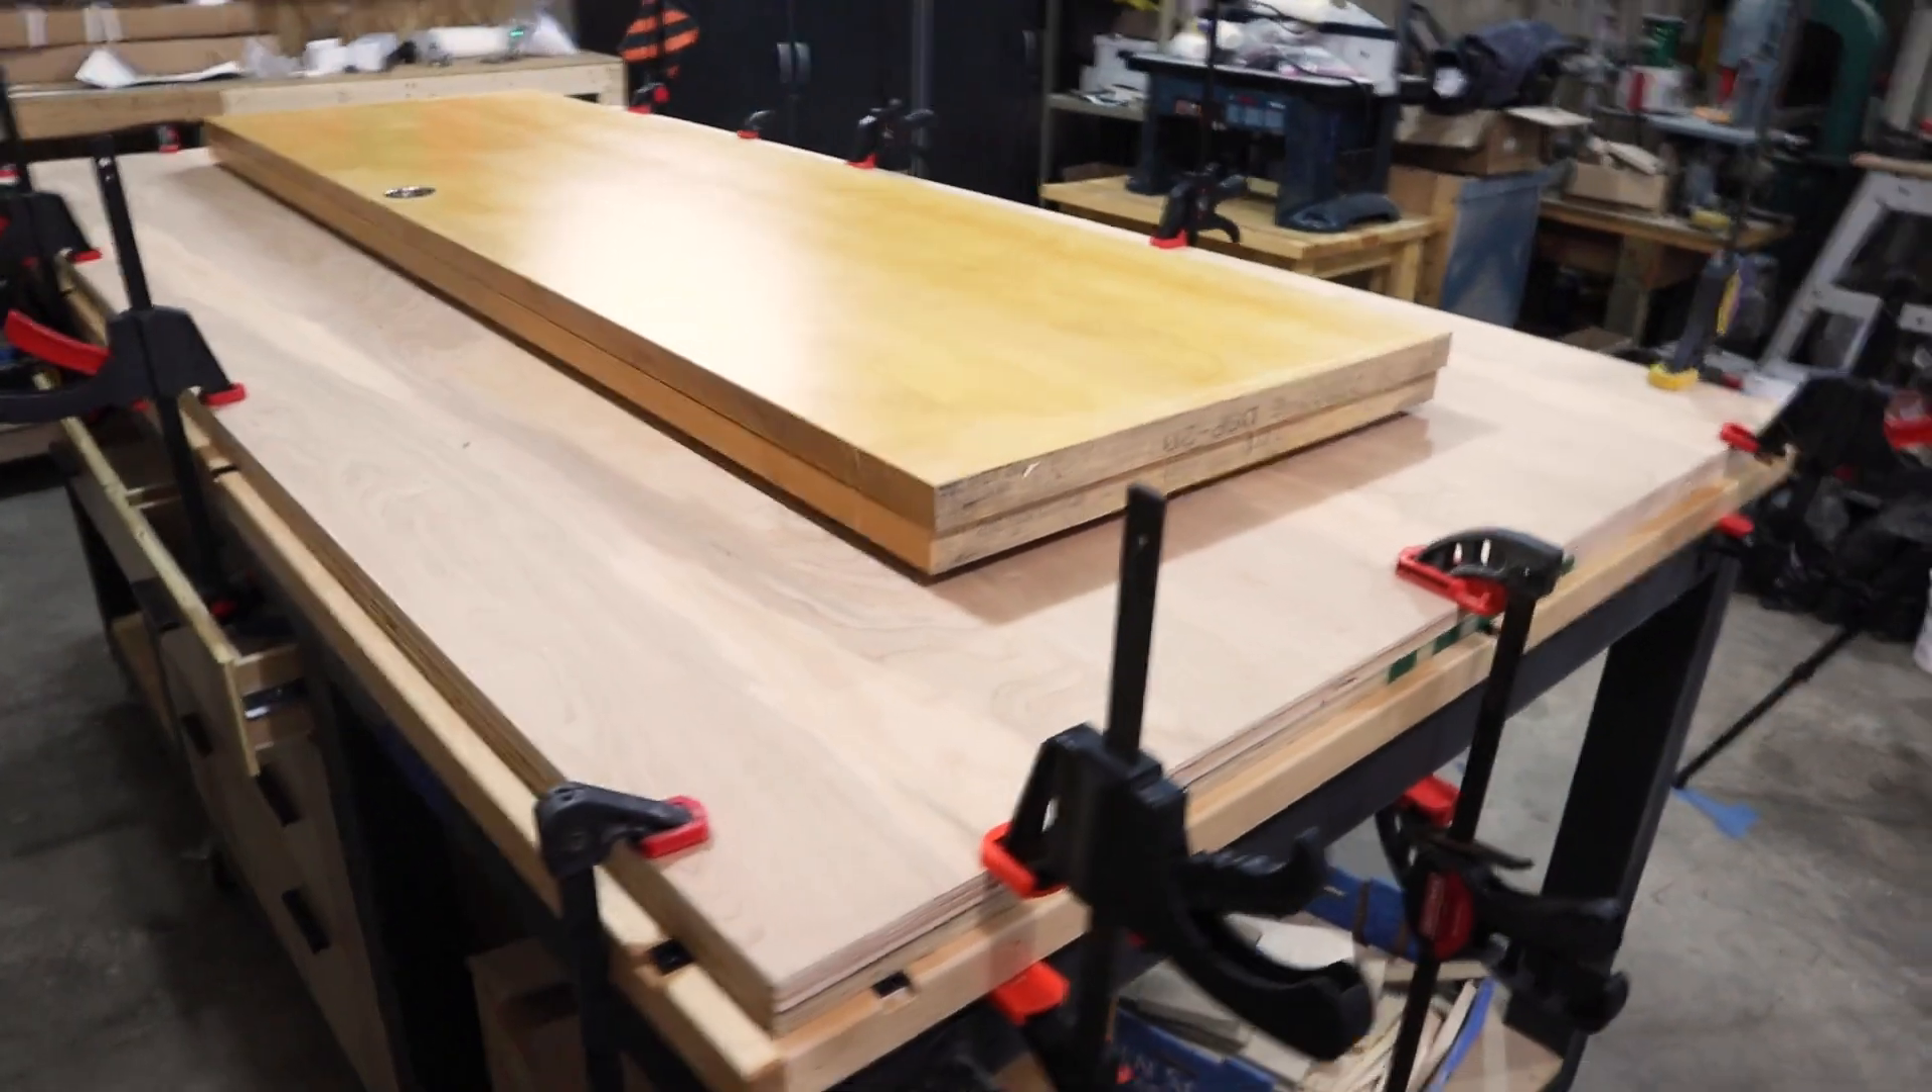Okay, I got my two pieces of plywood all glued and clamped down.